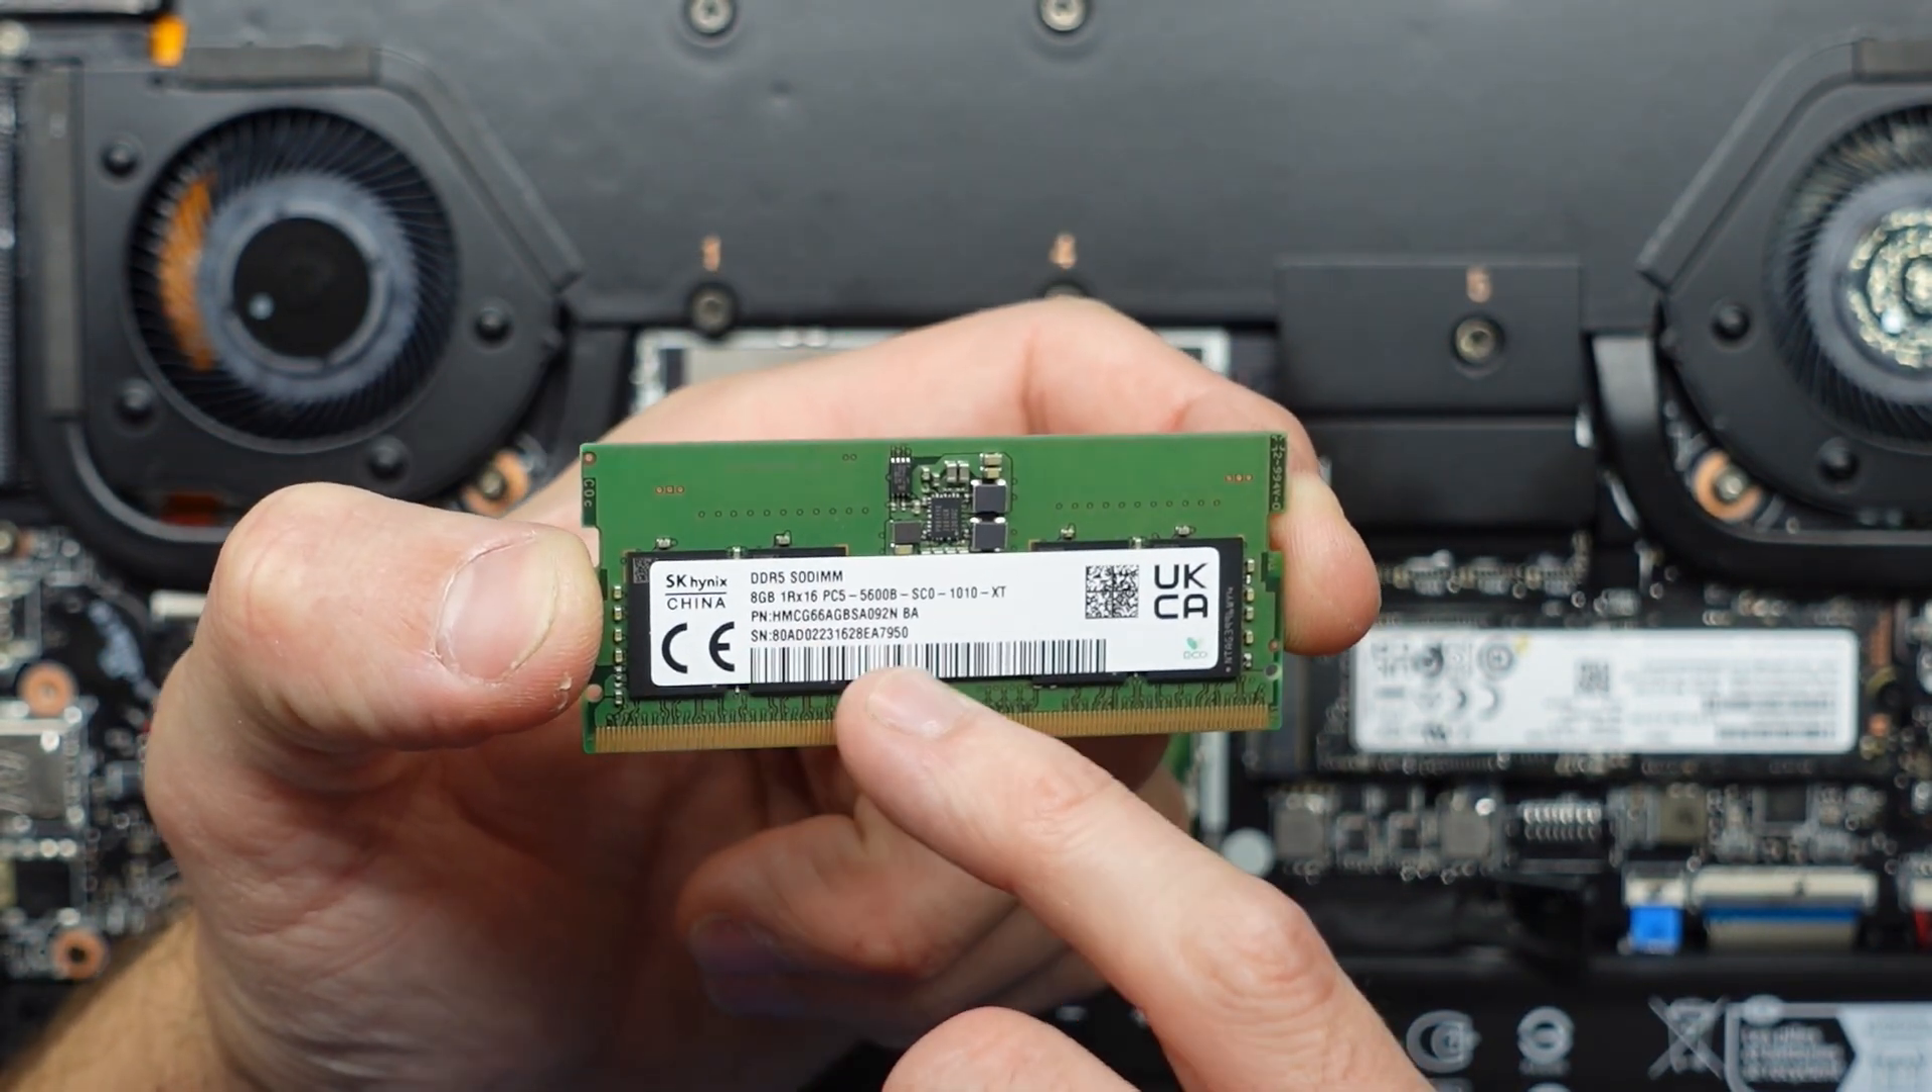And that's one stick of RAM removed.